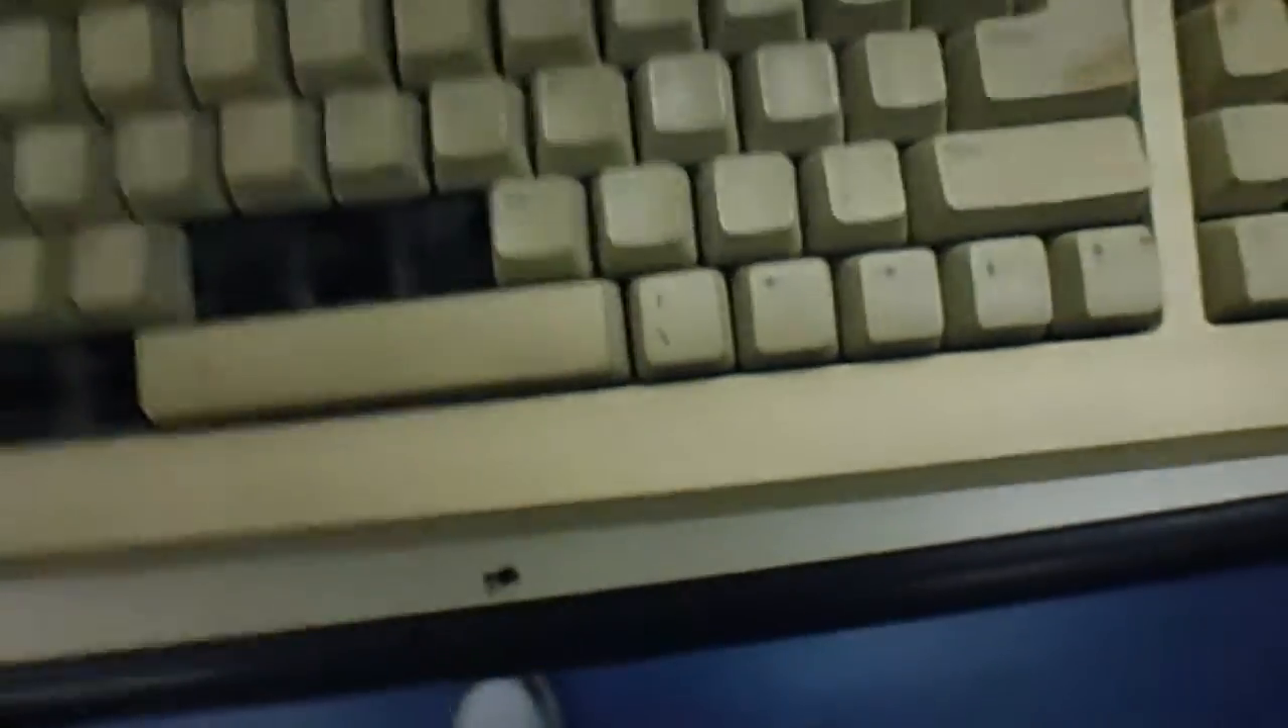Now it's just a matter of putting the key caps back on and reassembling the computer.